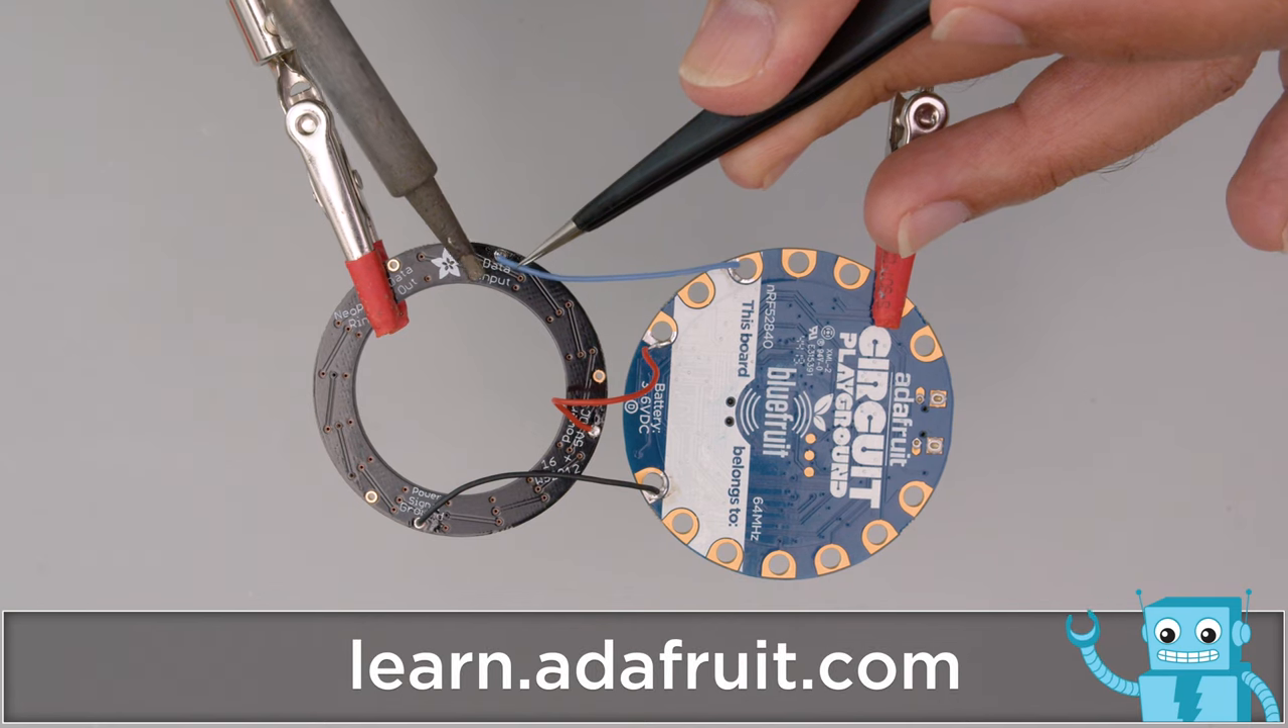We used short silicone wires to connect the NeoPixel ring to the large pads on the Circuit Playground Bluefruit.